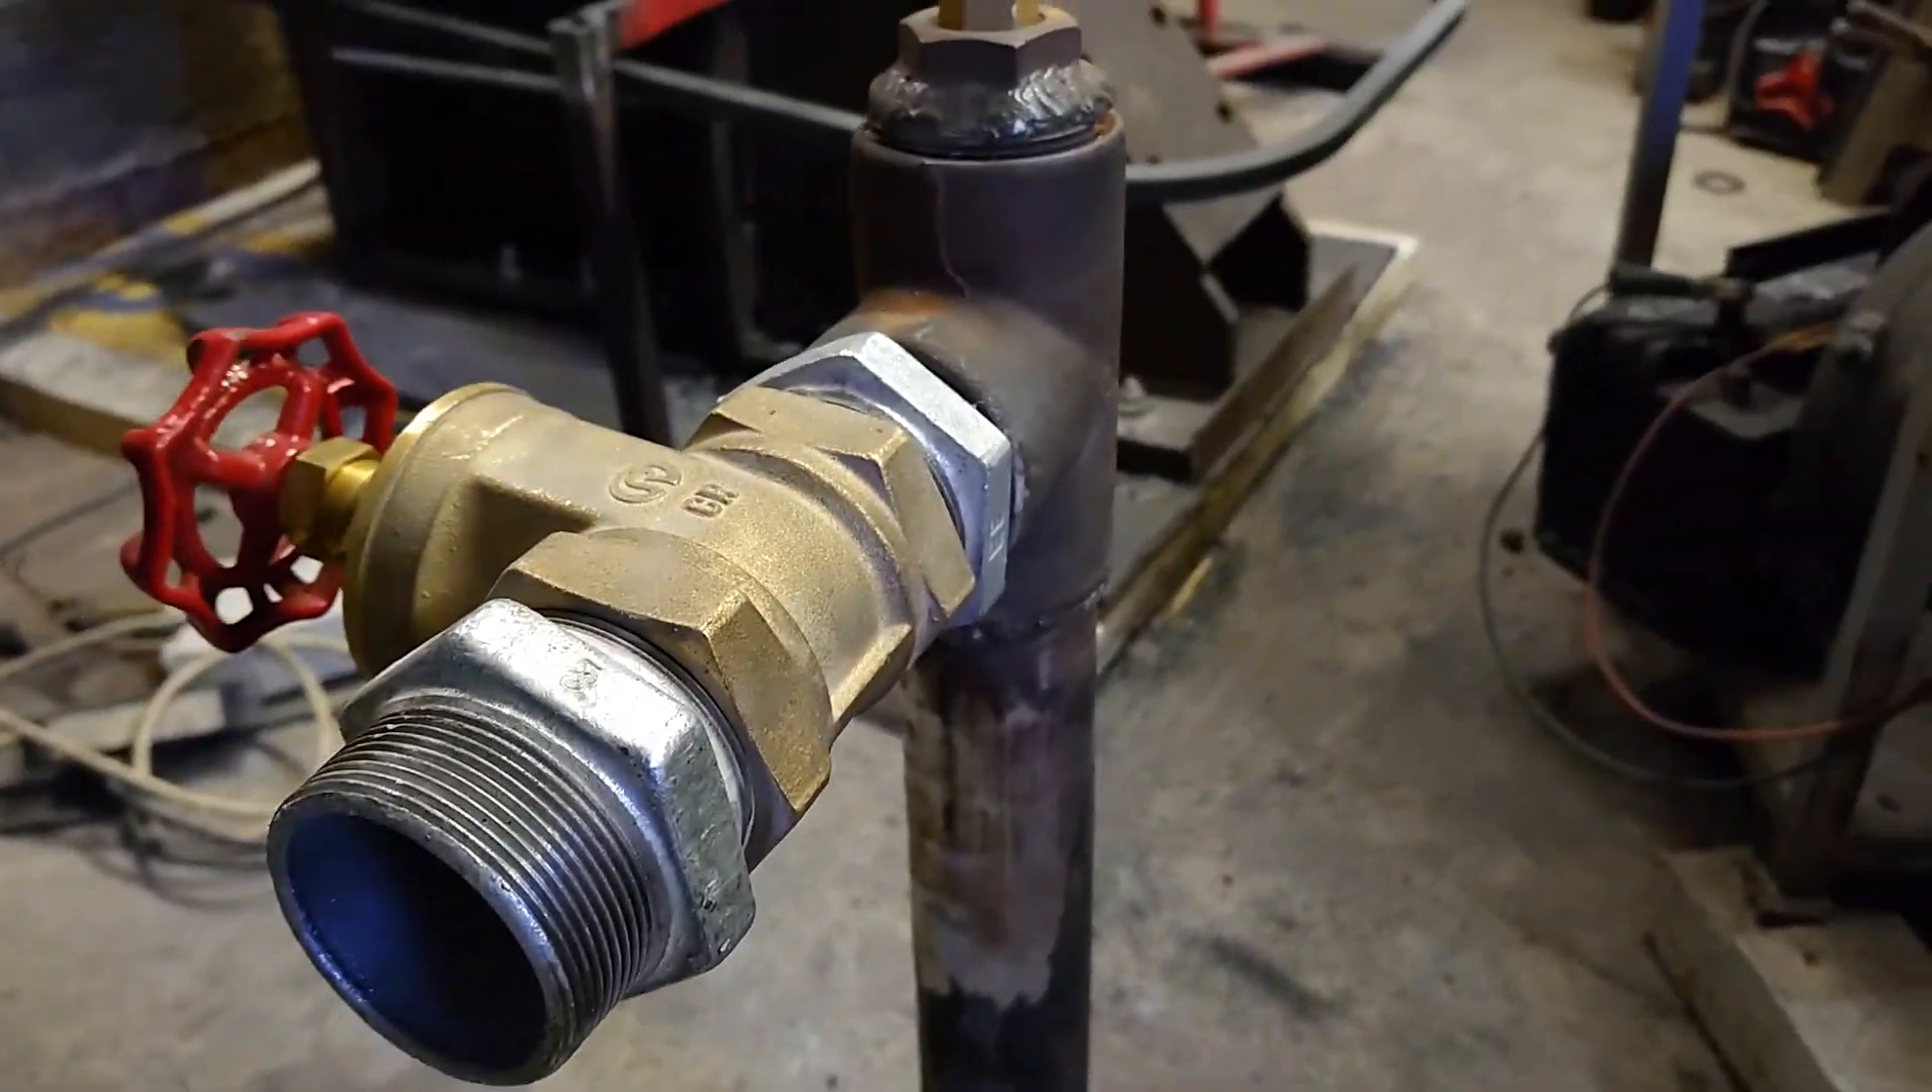So this is two inch pipe and it's all just malleable fittings but i welded them together so you've got two inch bore pipe into an elbow gate valve on the end.